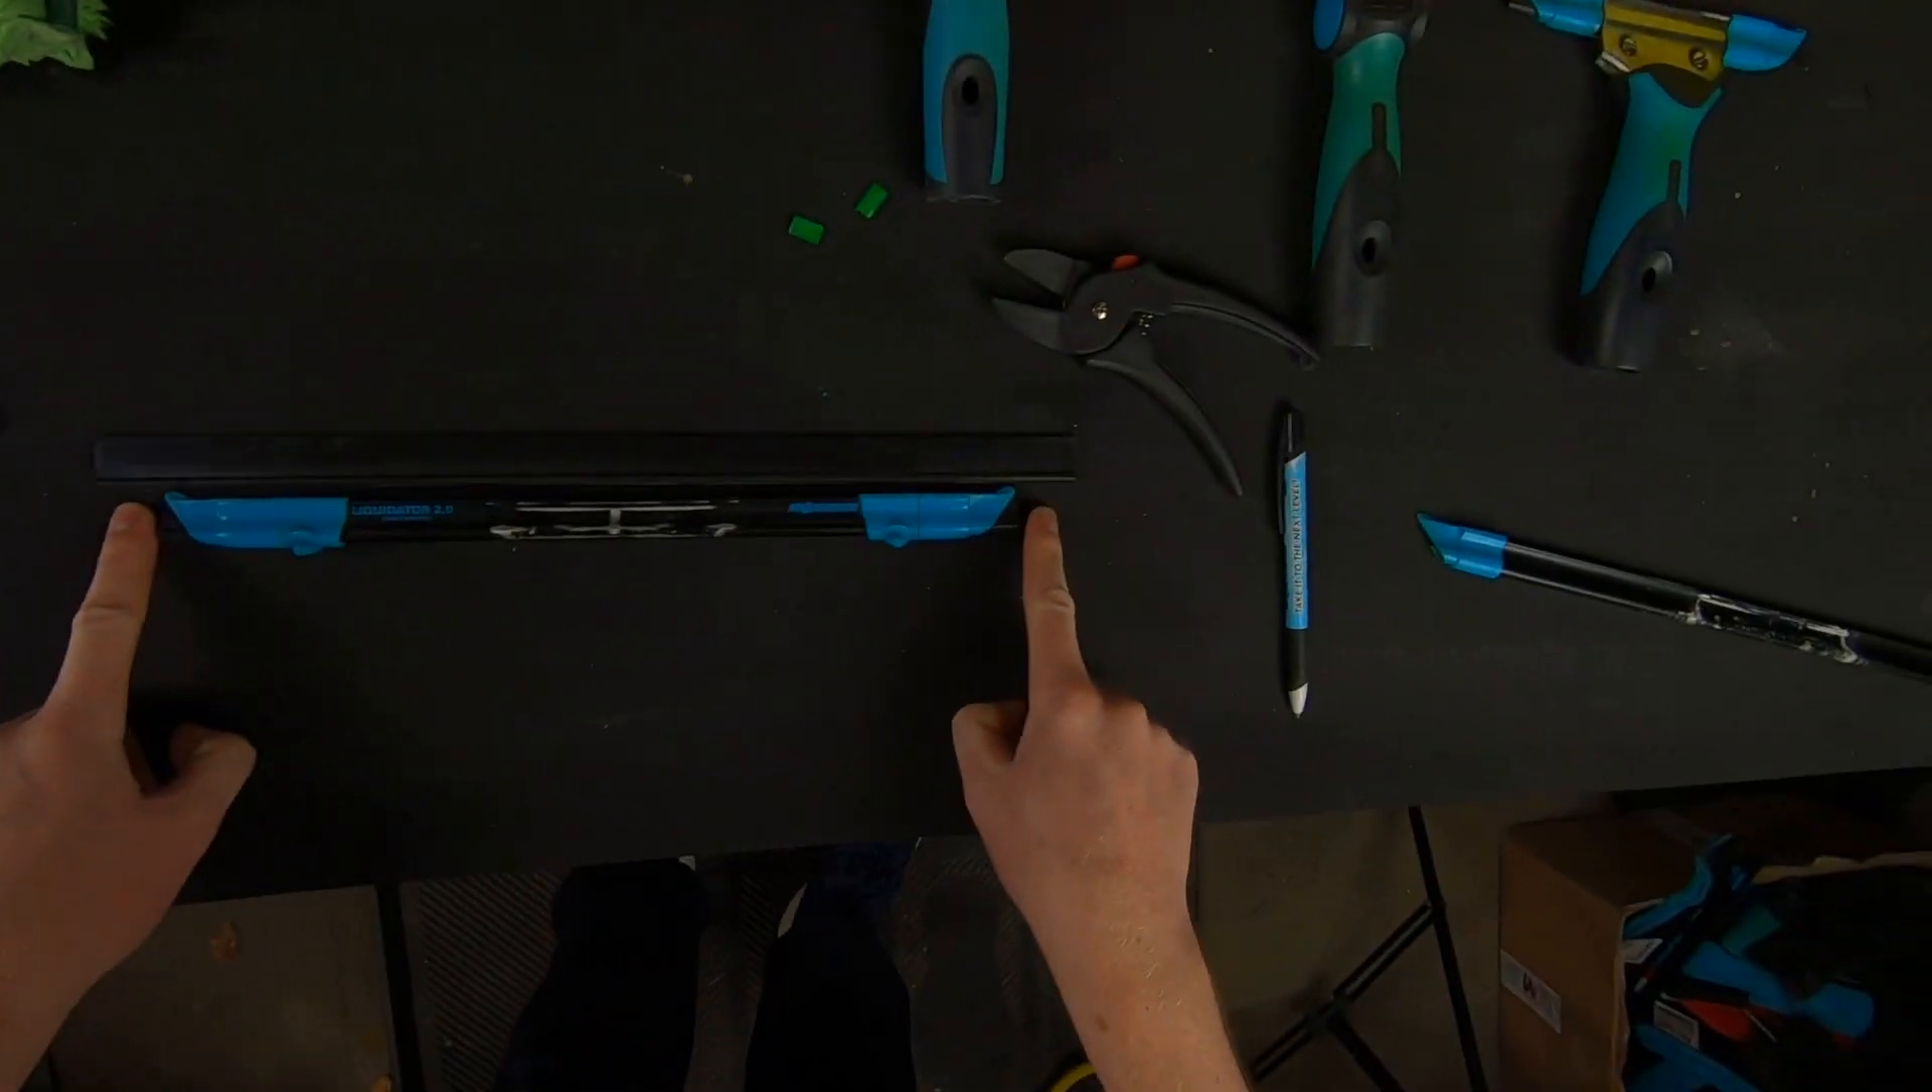So simply all you do is take your 14 inch channel, lay it in the middle of your 16 inch squeegee rubber that you have just taken out. So as you can see it's pretty much bang in the middle.